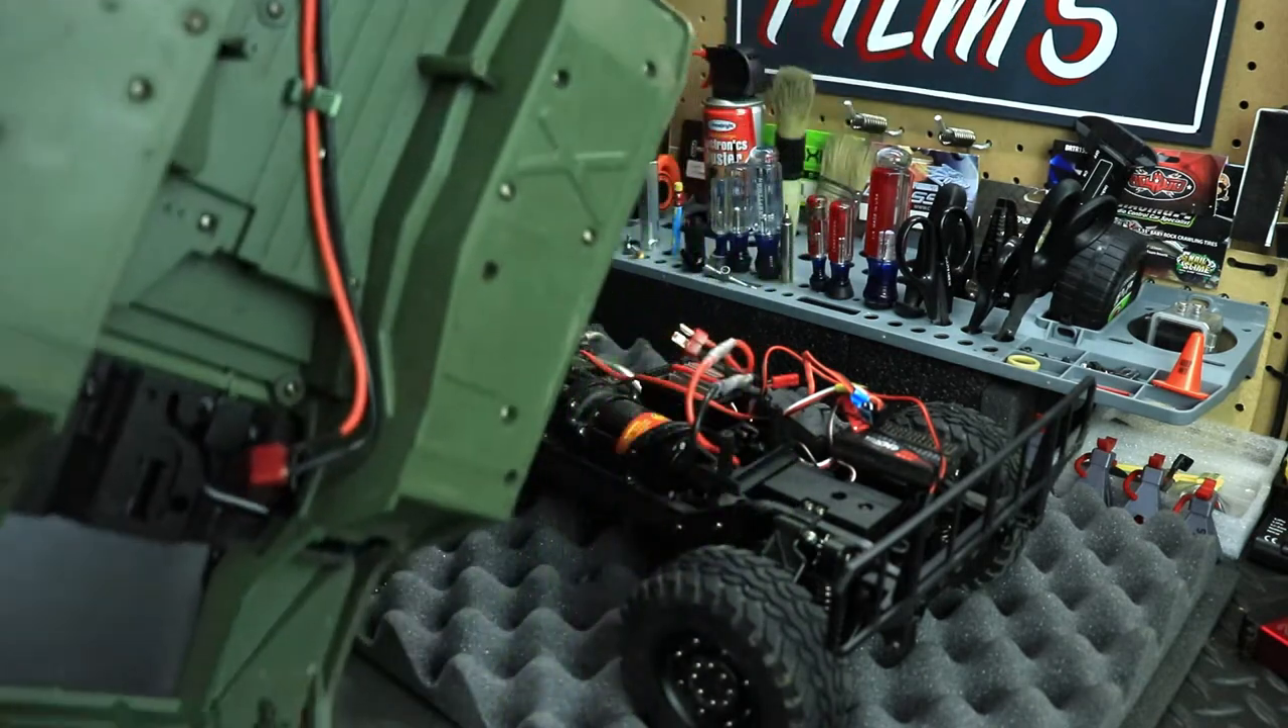So, we have the body shell off of the Humvee.